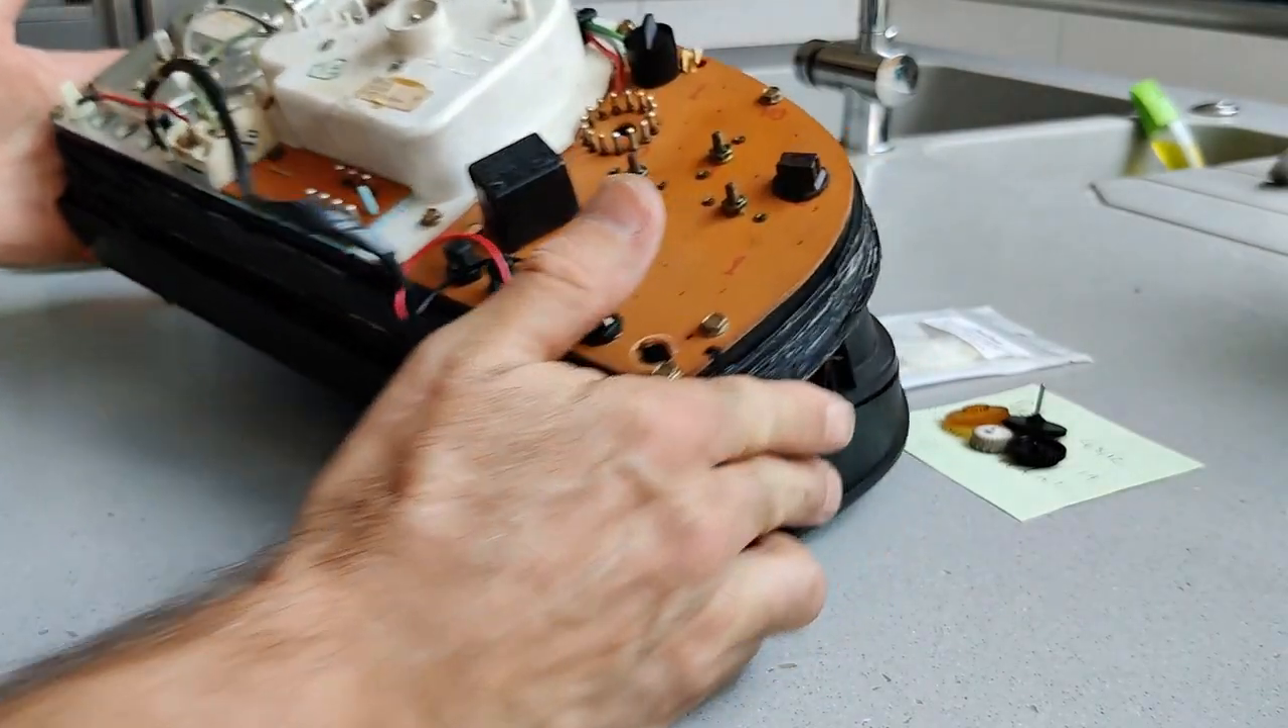Okay so here's the cluster out.